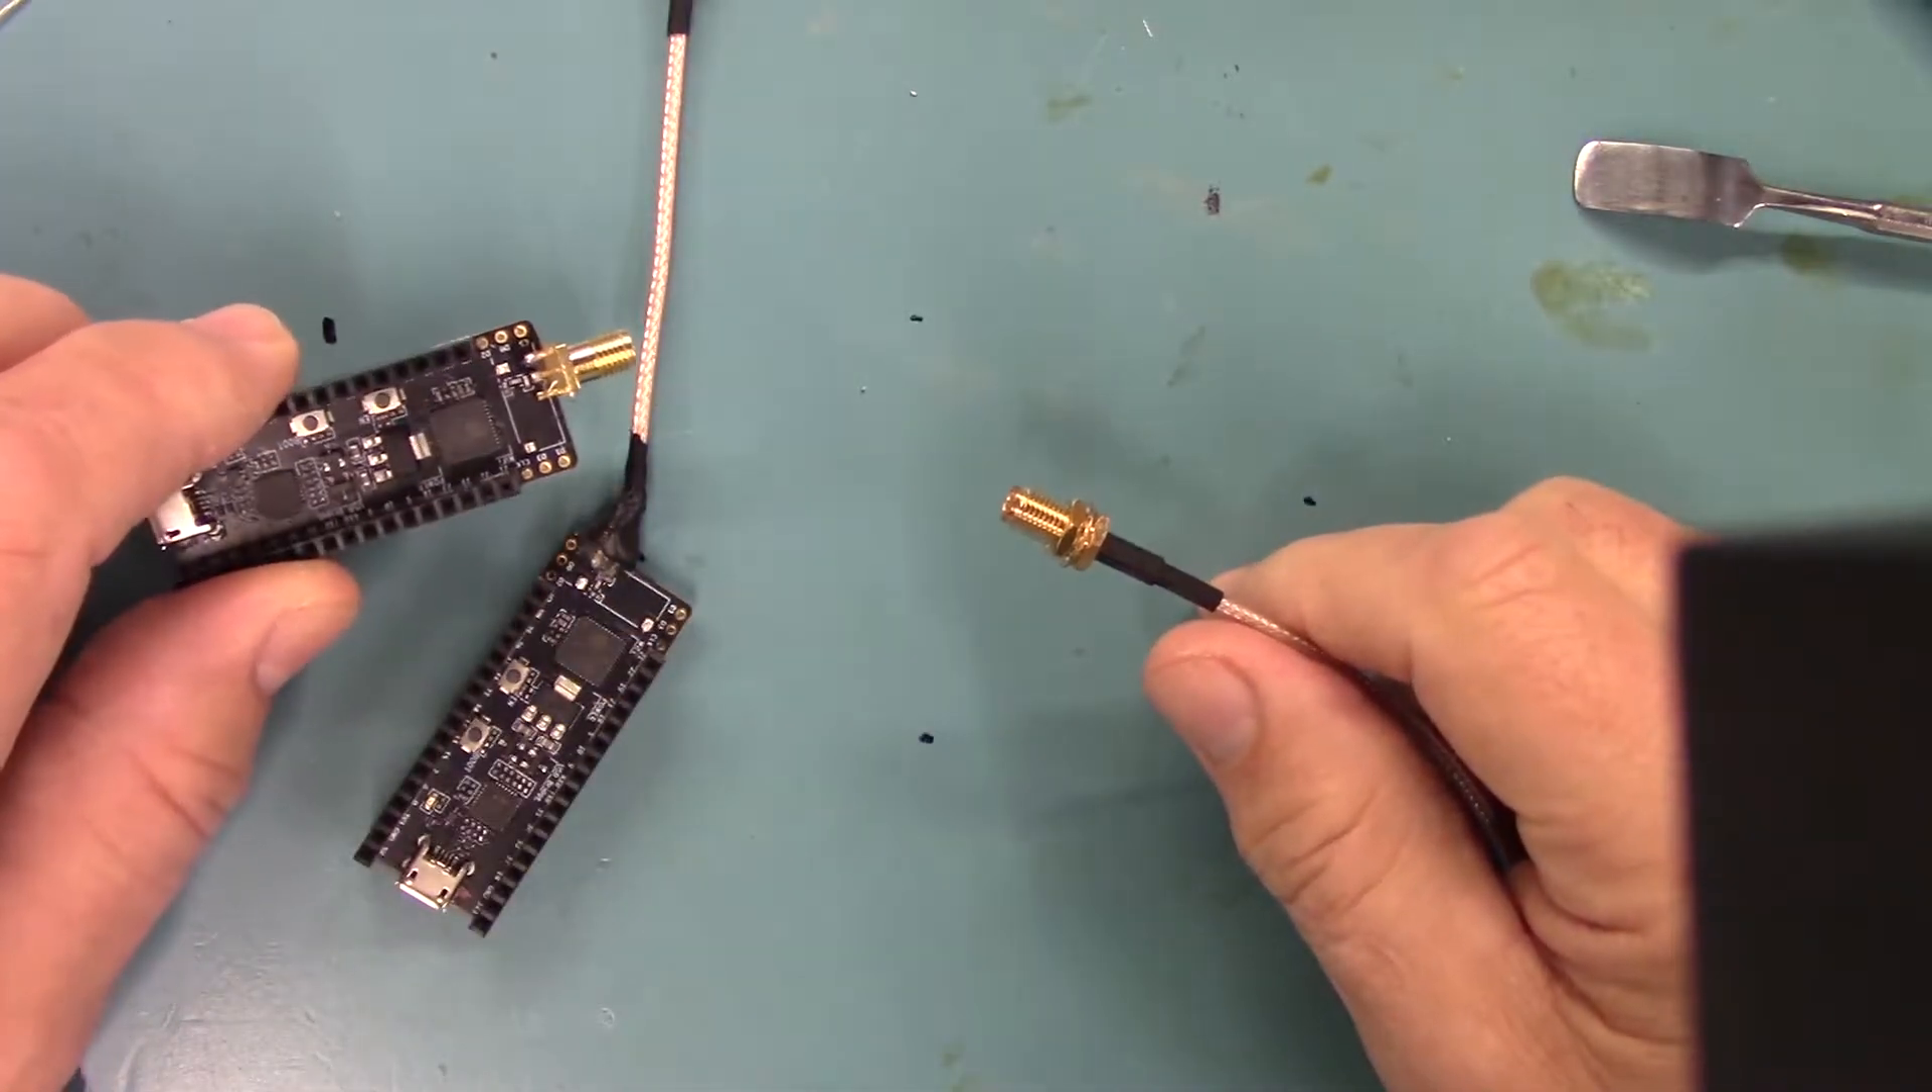But, as you can see, this connector sticks out of the side of the board, which on the Muxol Pro BBQ controller is not good, especially if you're trying to get it into a tight enclosure.